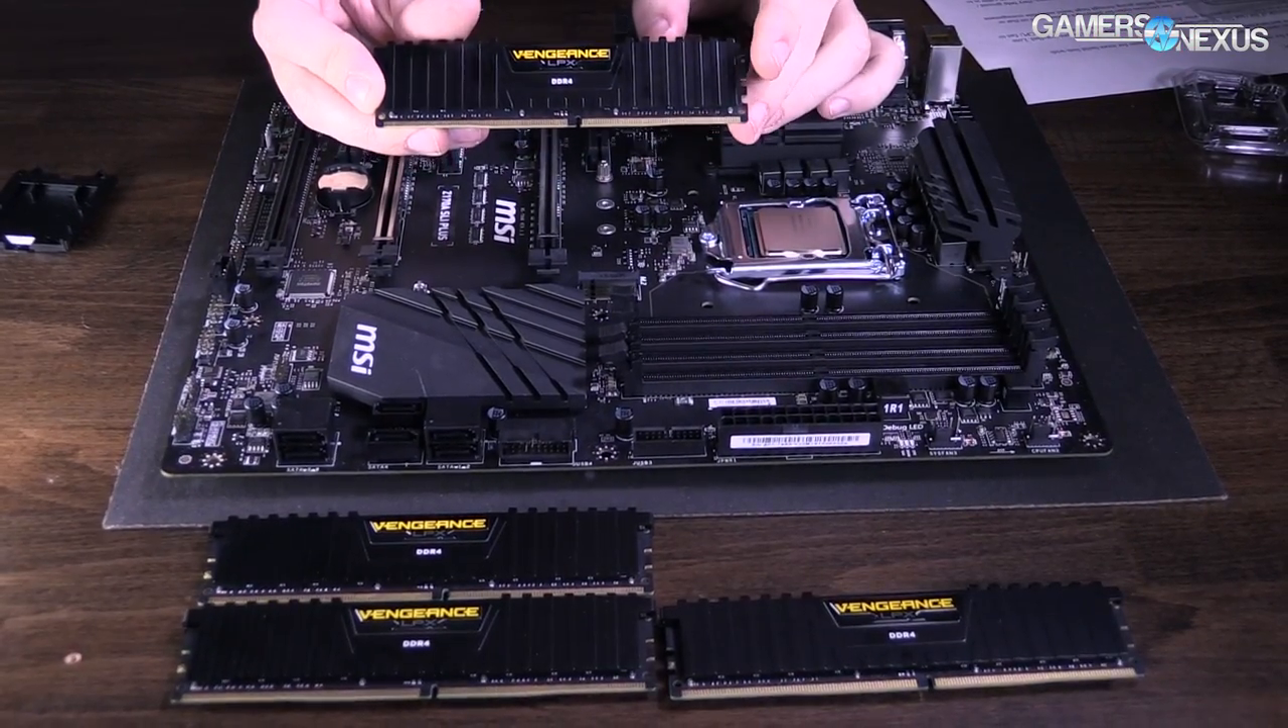So we've got the cpu installed we'll do the cooler in a minute.